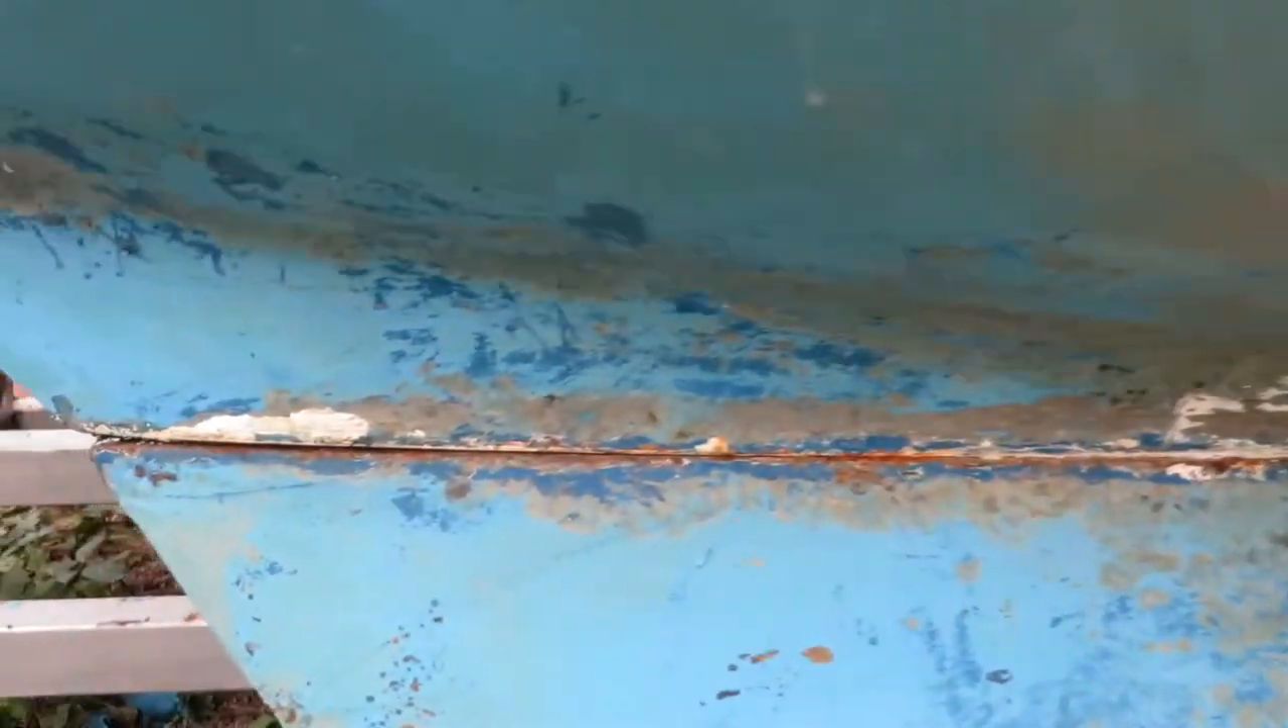And you can see the gap here.